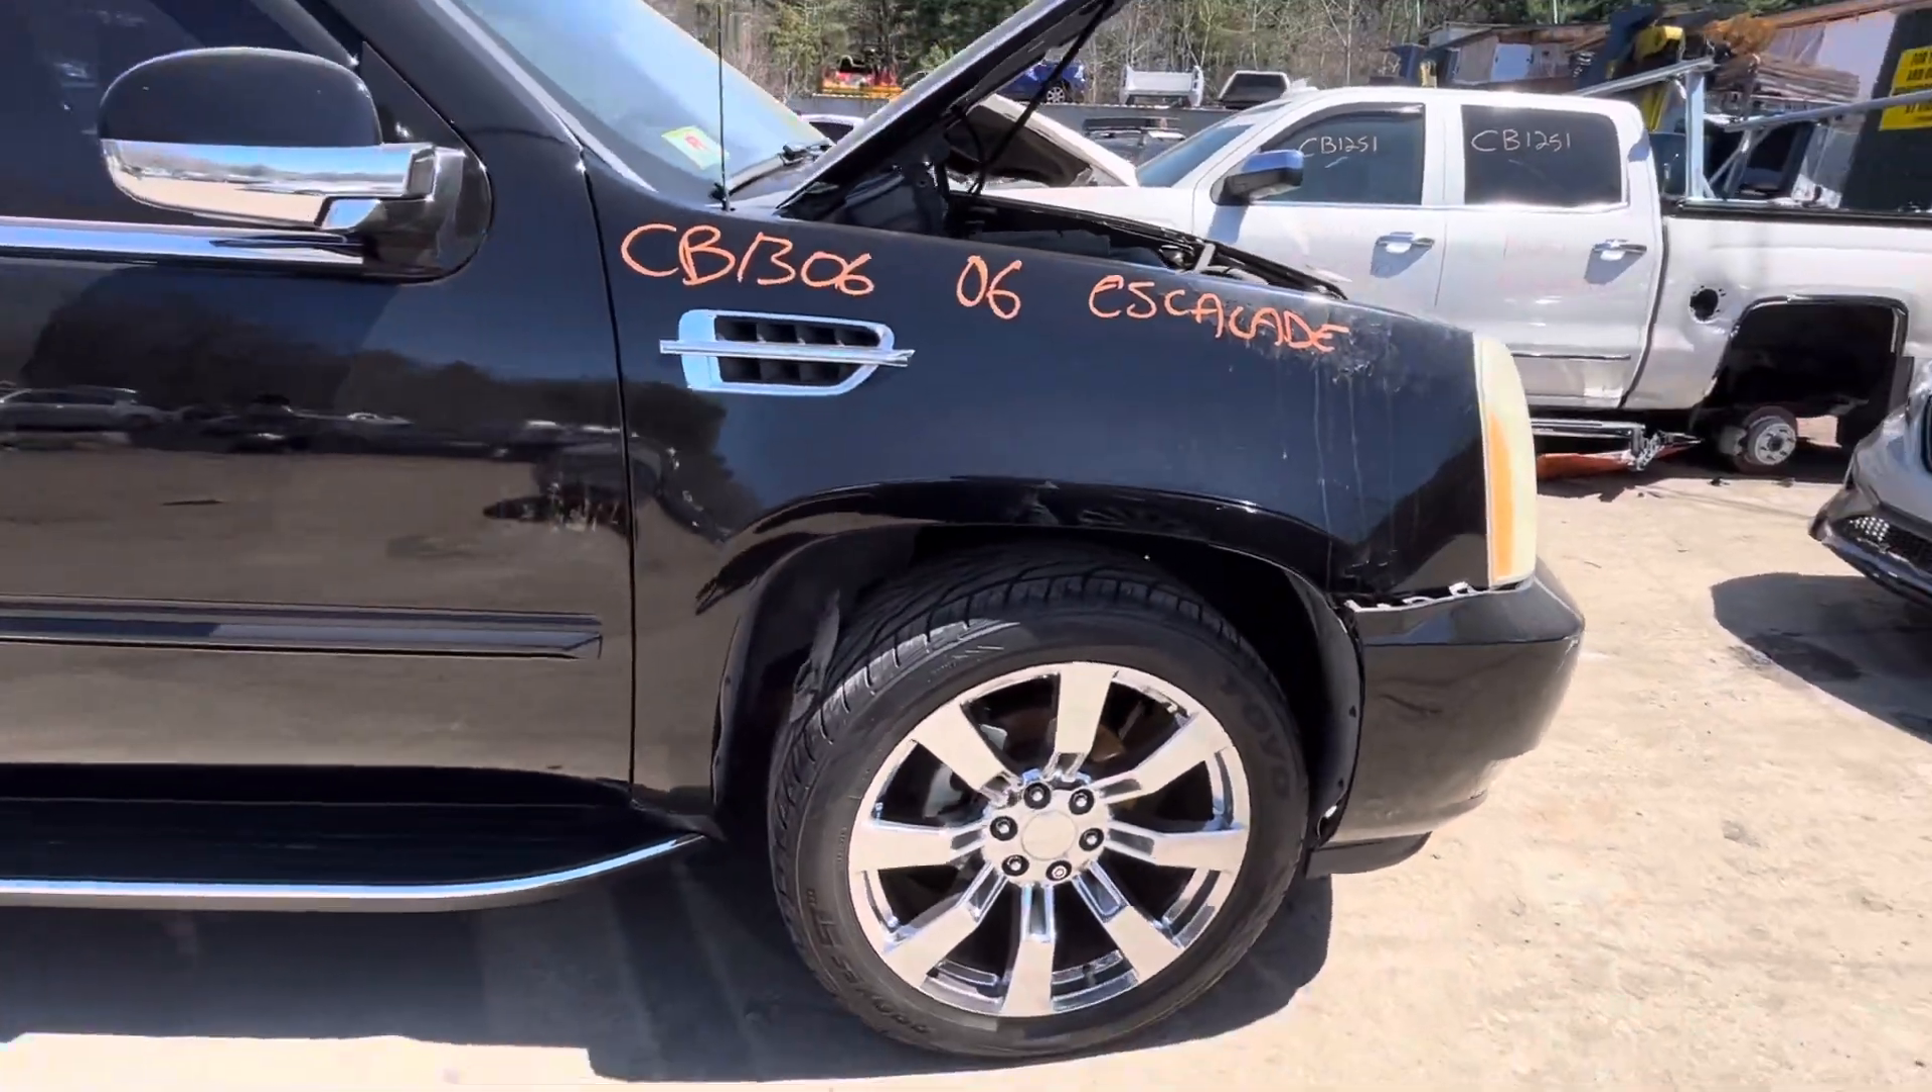Bumper's just sticking out a little bit.